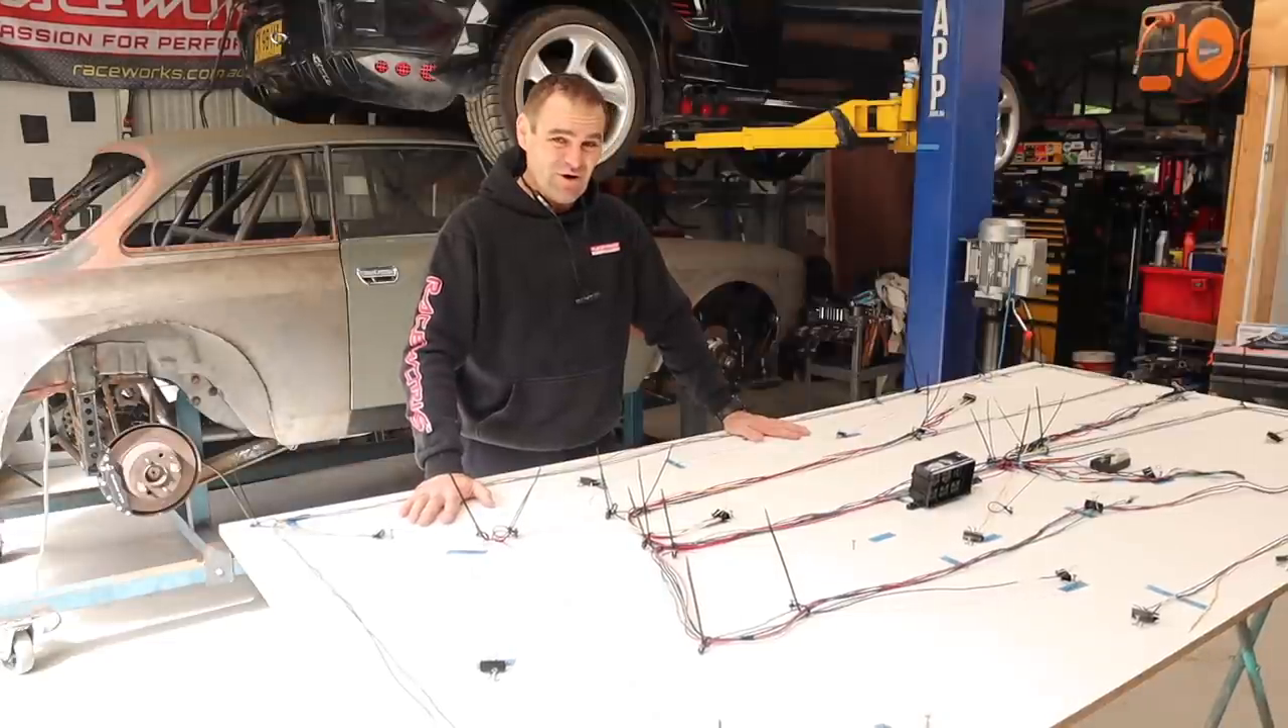As you can see here, I've laid out my wiring and I've been going through and doing one circuit at a time.